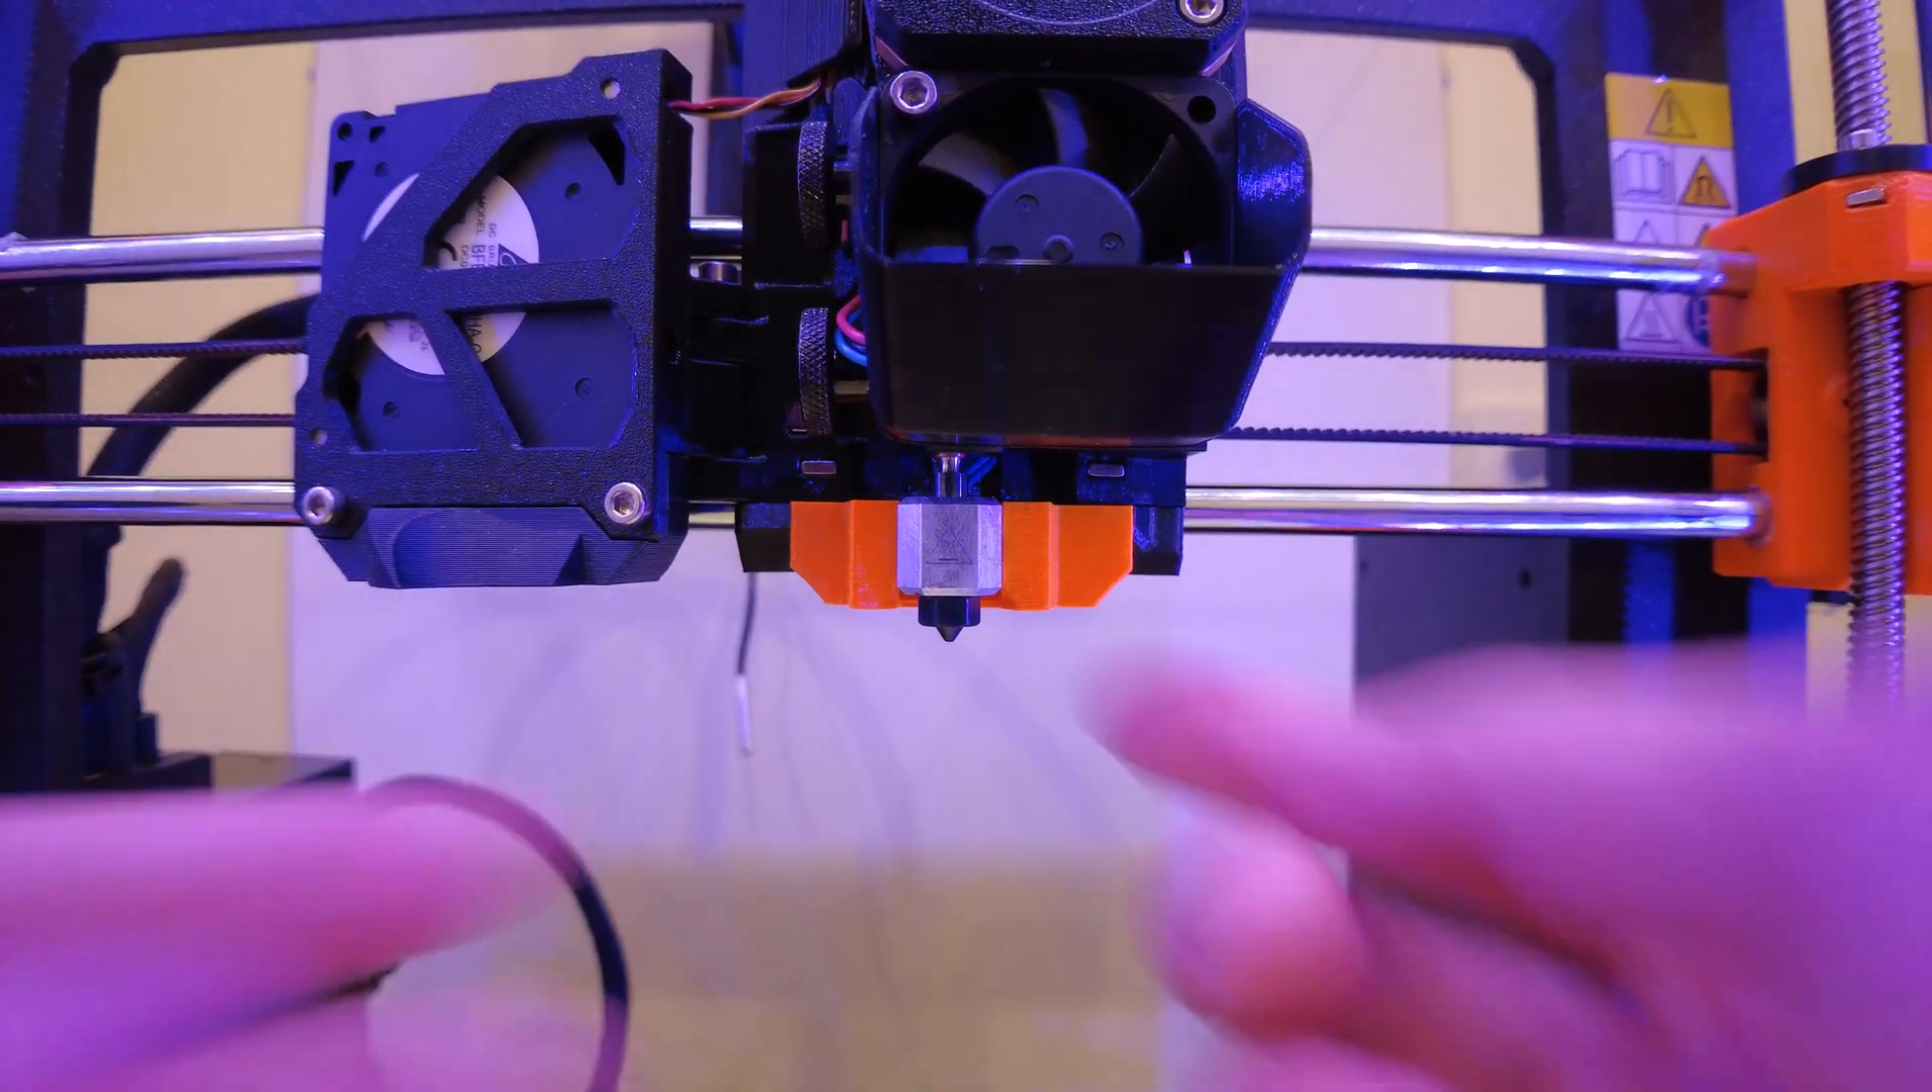The nozzle is now attached to the heat block.